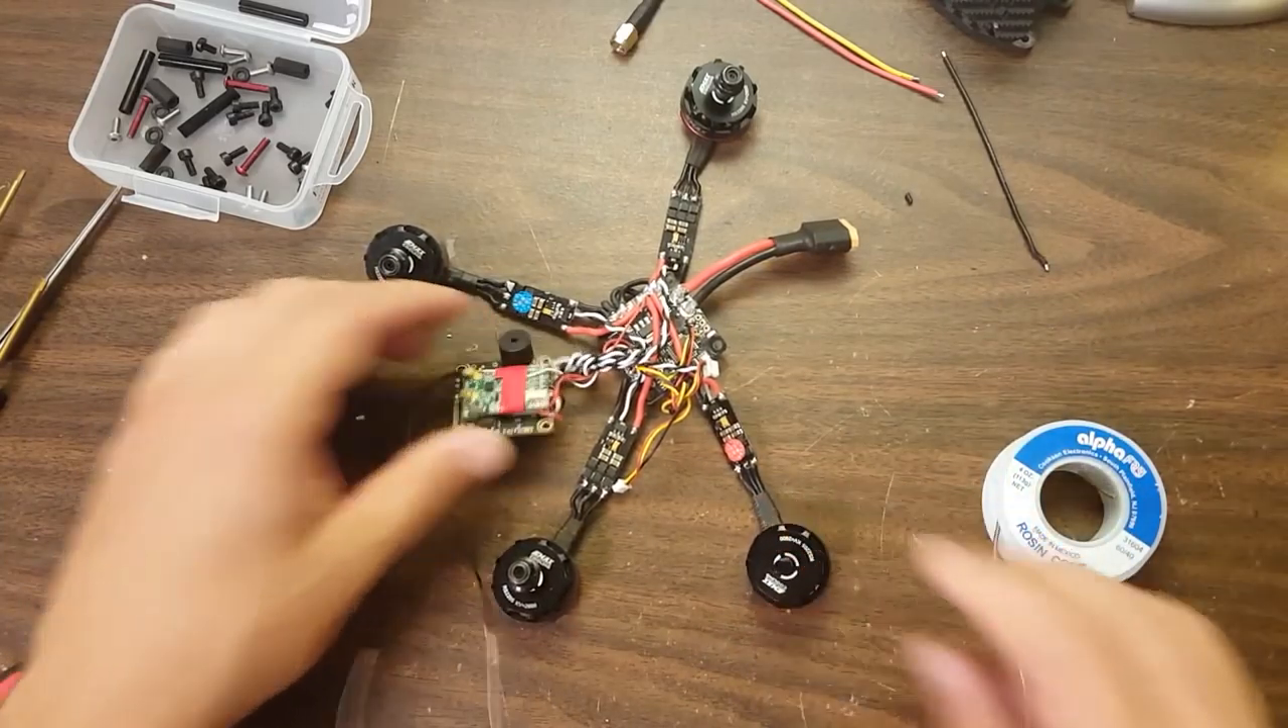Here are the guts of the copter. All pulled out and ready to transplant into a different copter.